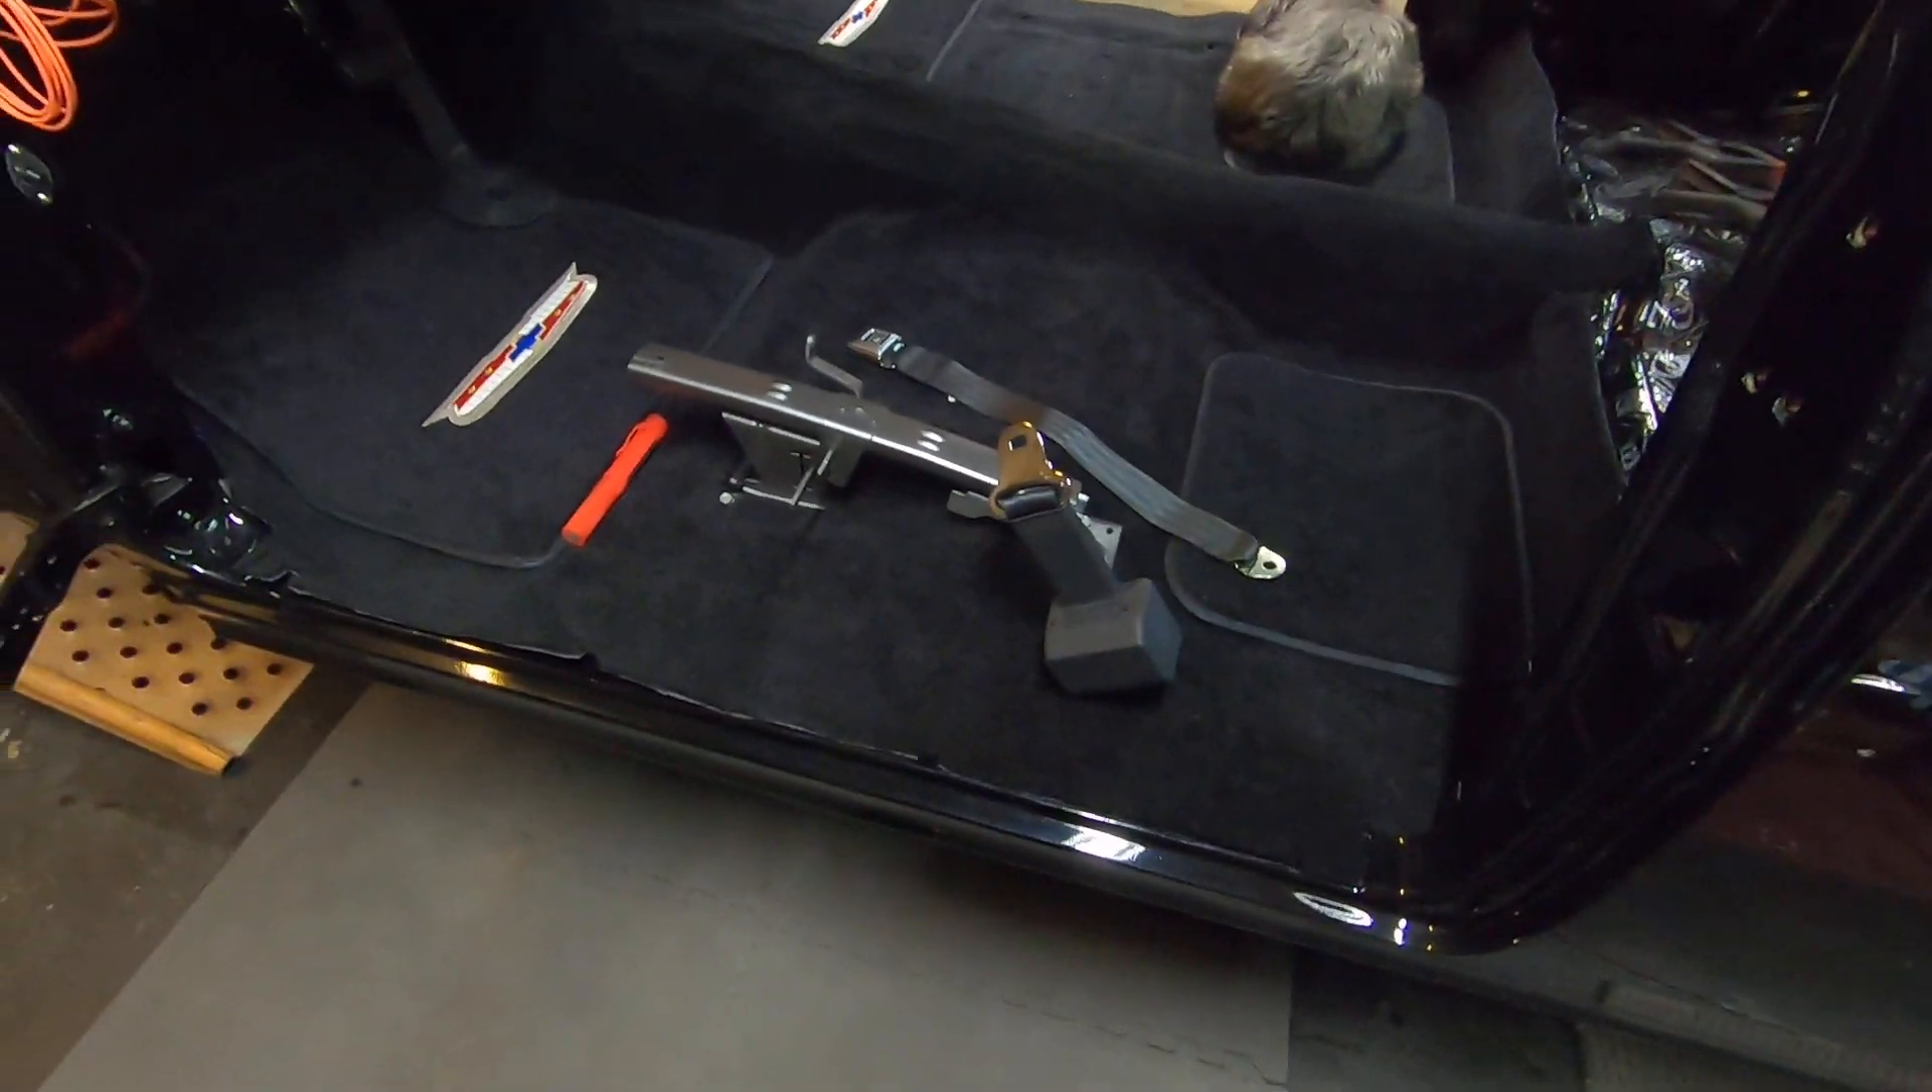I decided not to put the seal covers on, seal plates on yet, because I am in and out of the car.